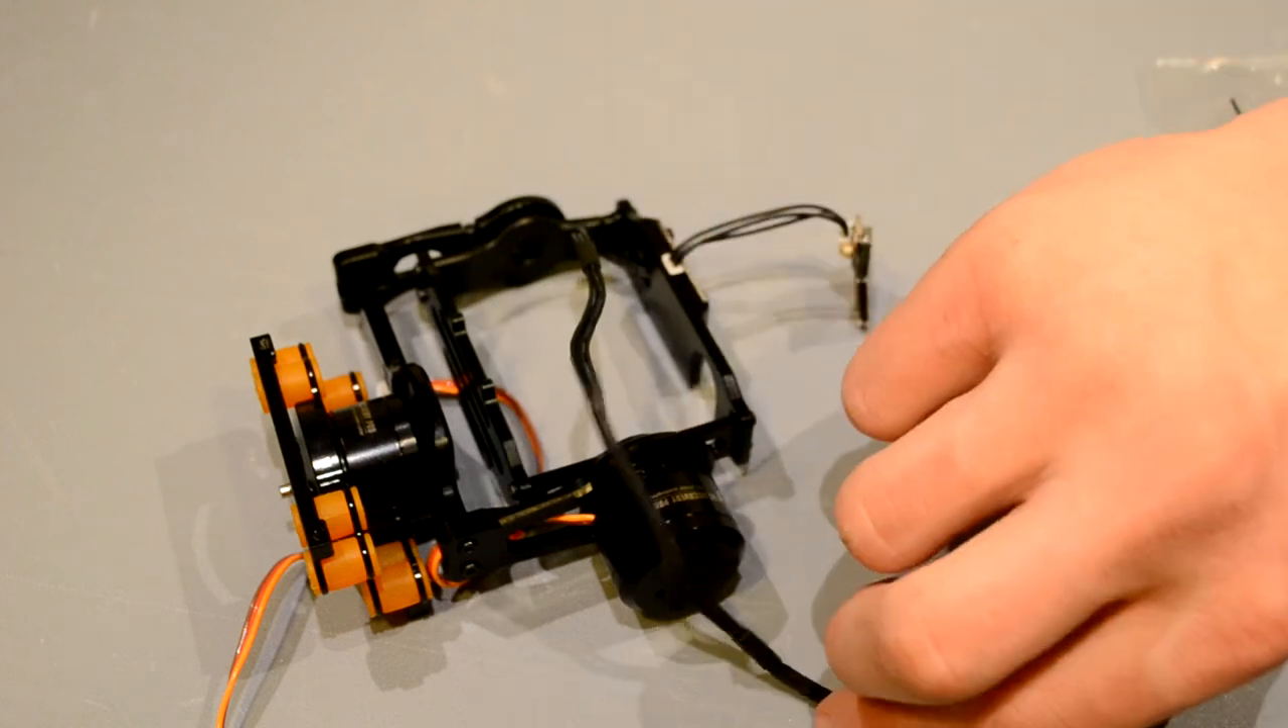Alright, so the gimbal frame is totally assembled.